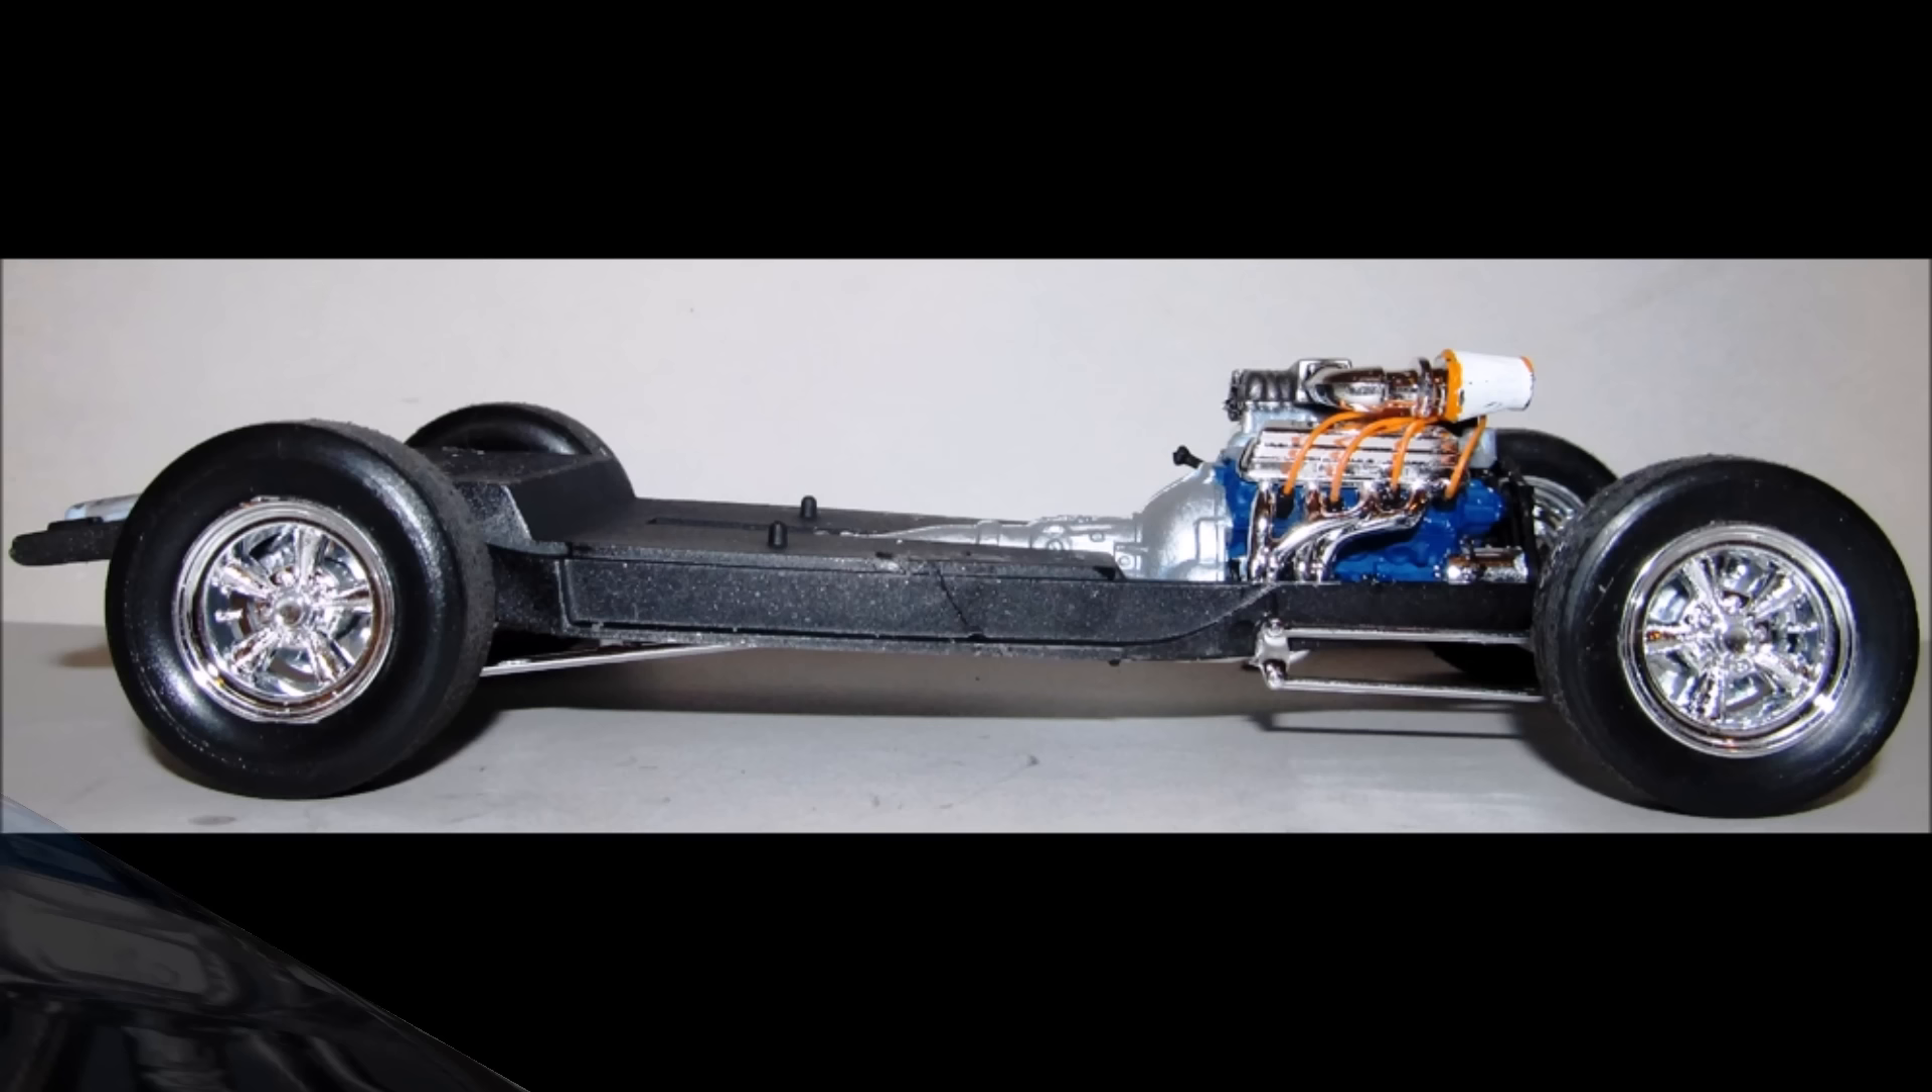So here we've completed the rolling chassis and makes a good mount for the rest of your model.